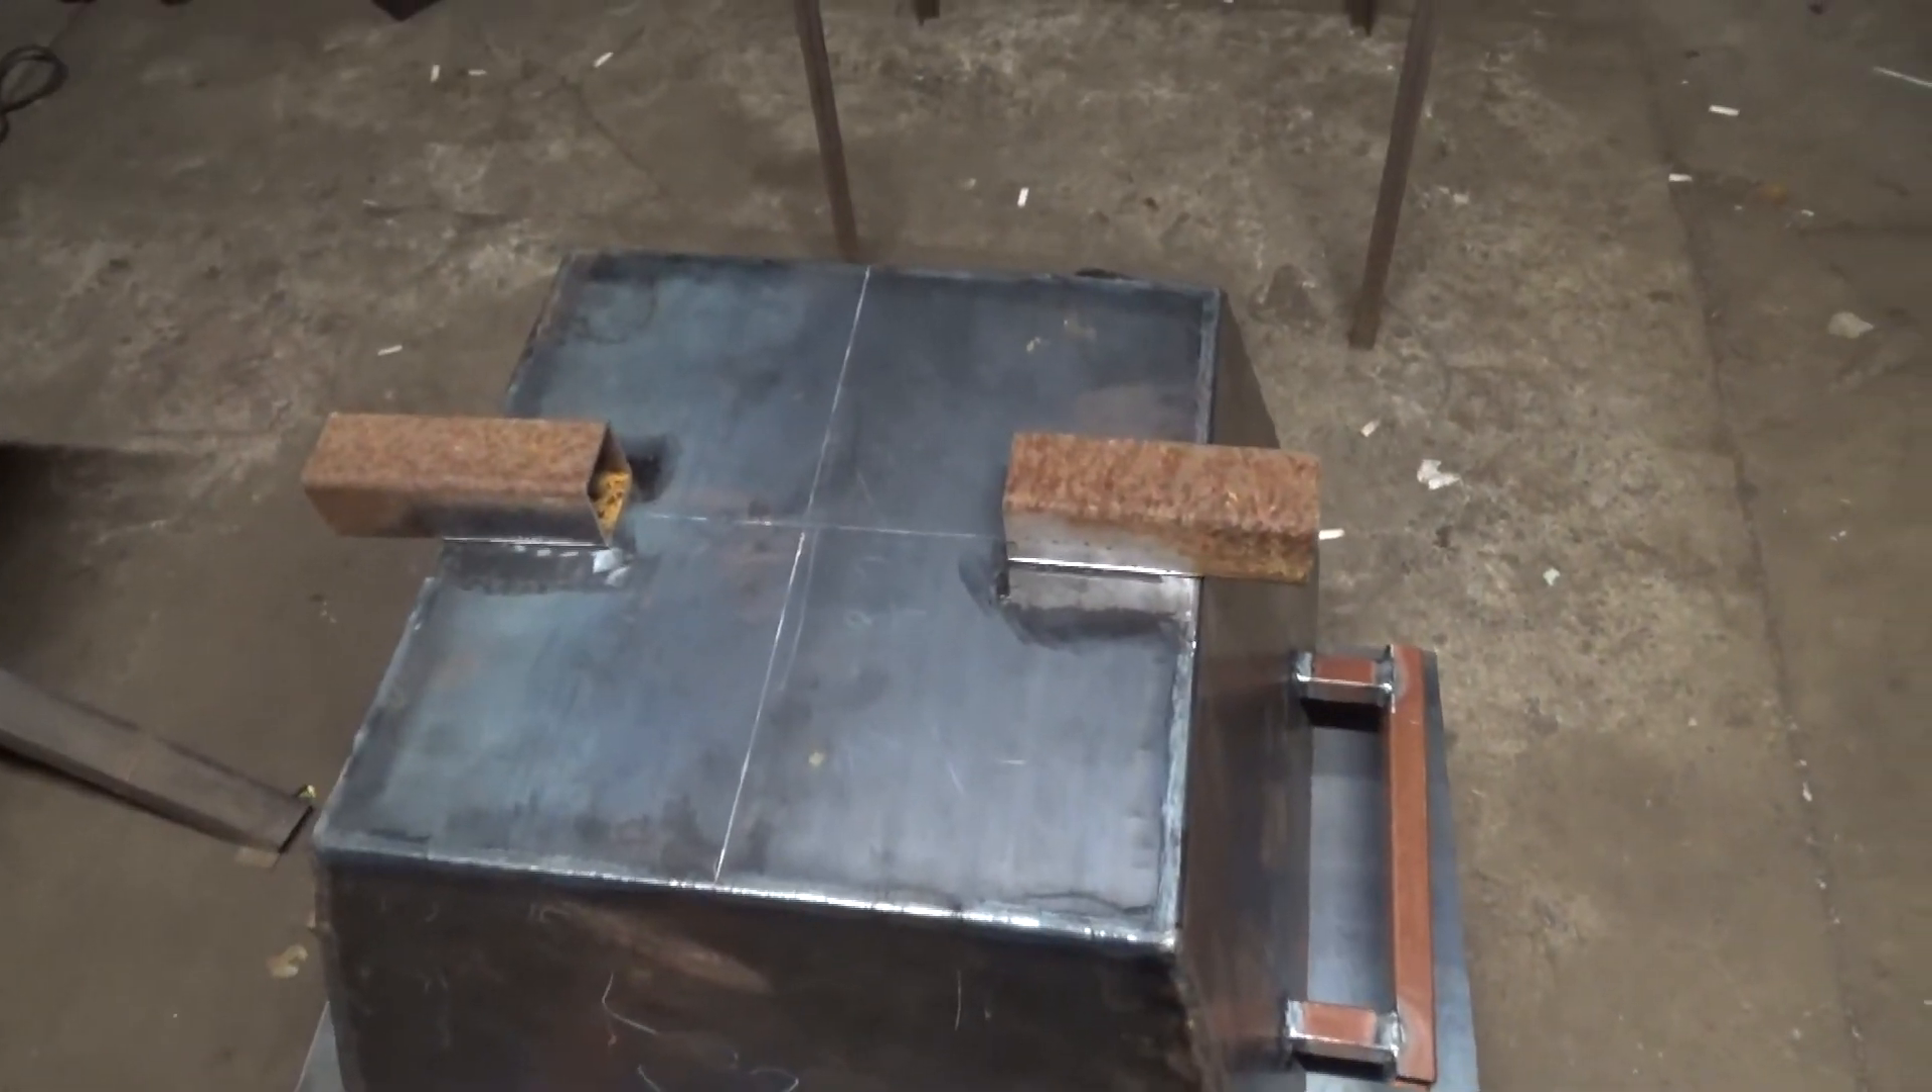Alright, I've got my handles welded on. kind of an ugly job.